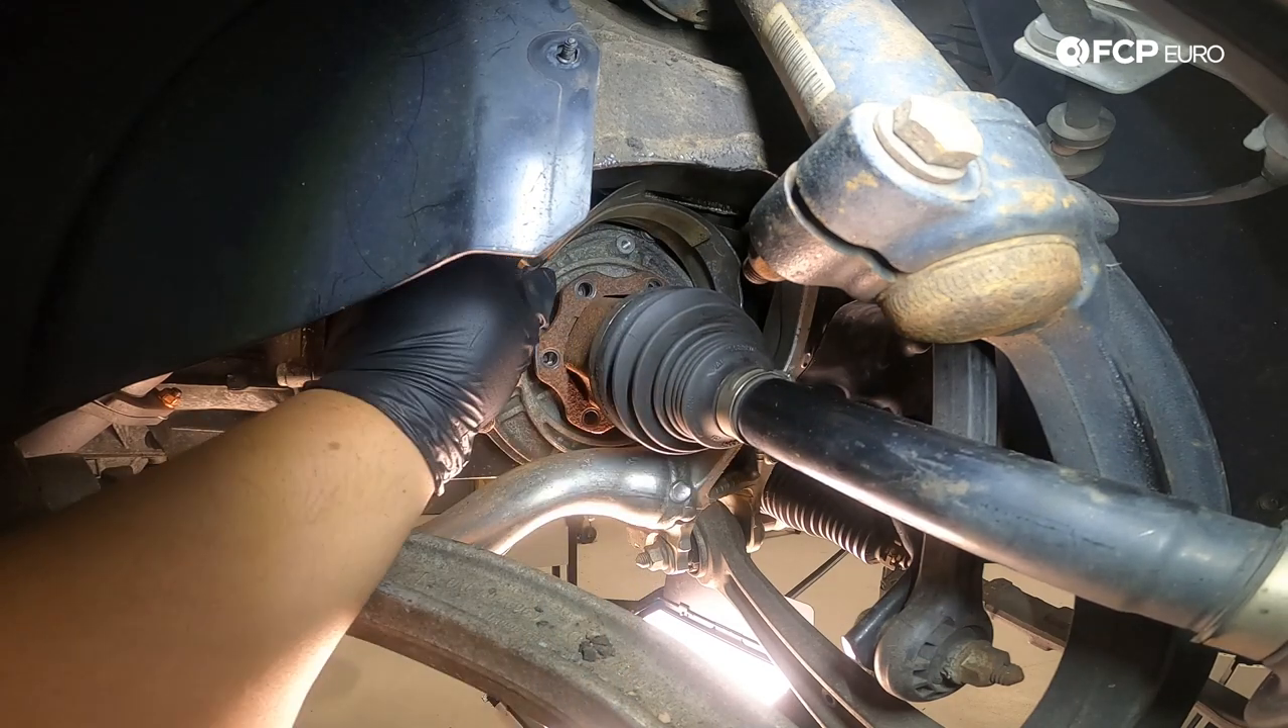So for now all i know is that our drive shaft is in place it's happy.